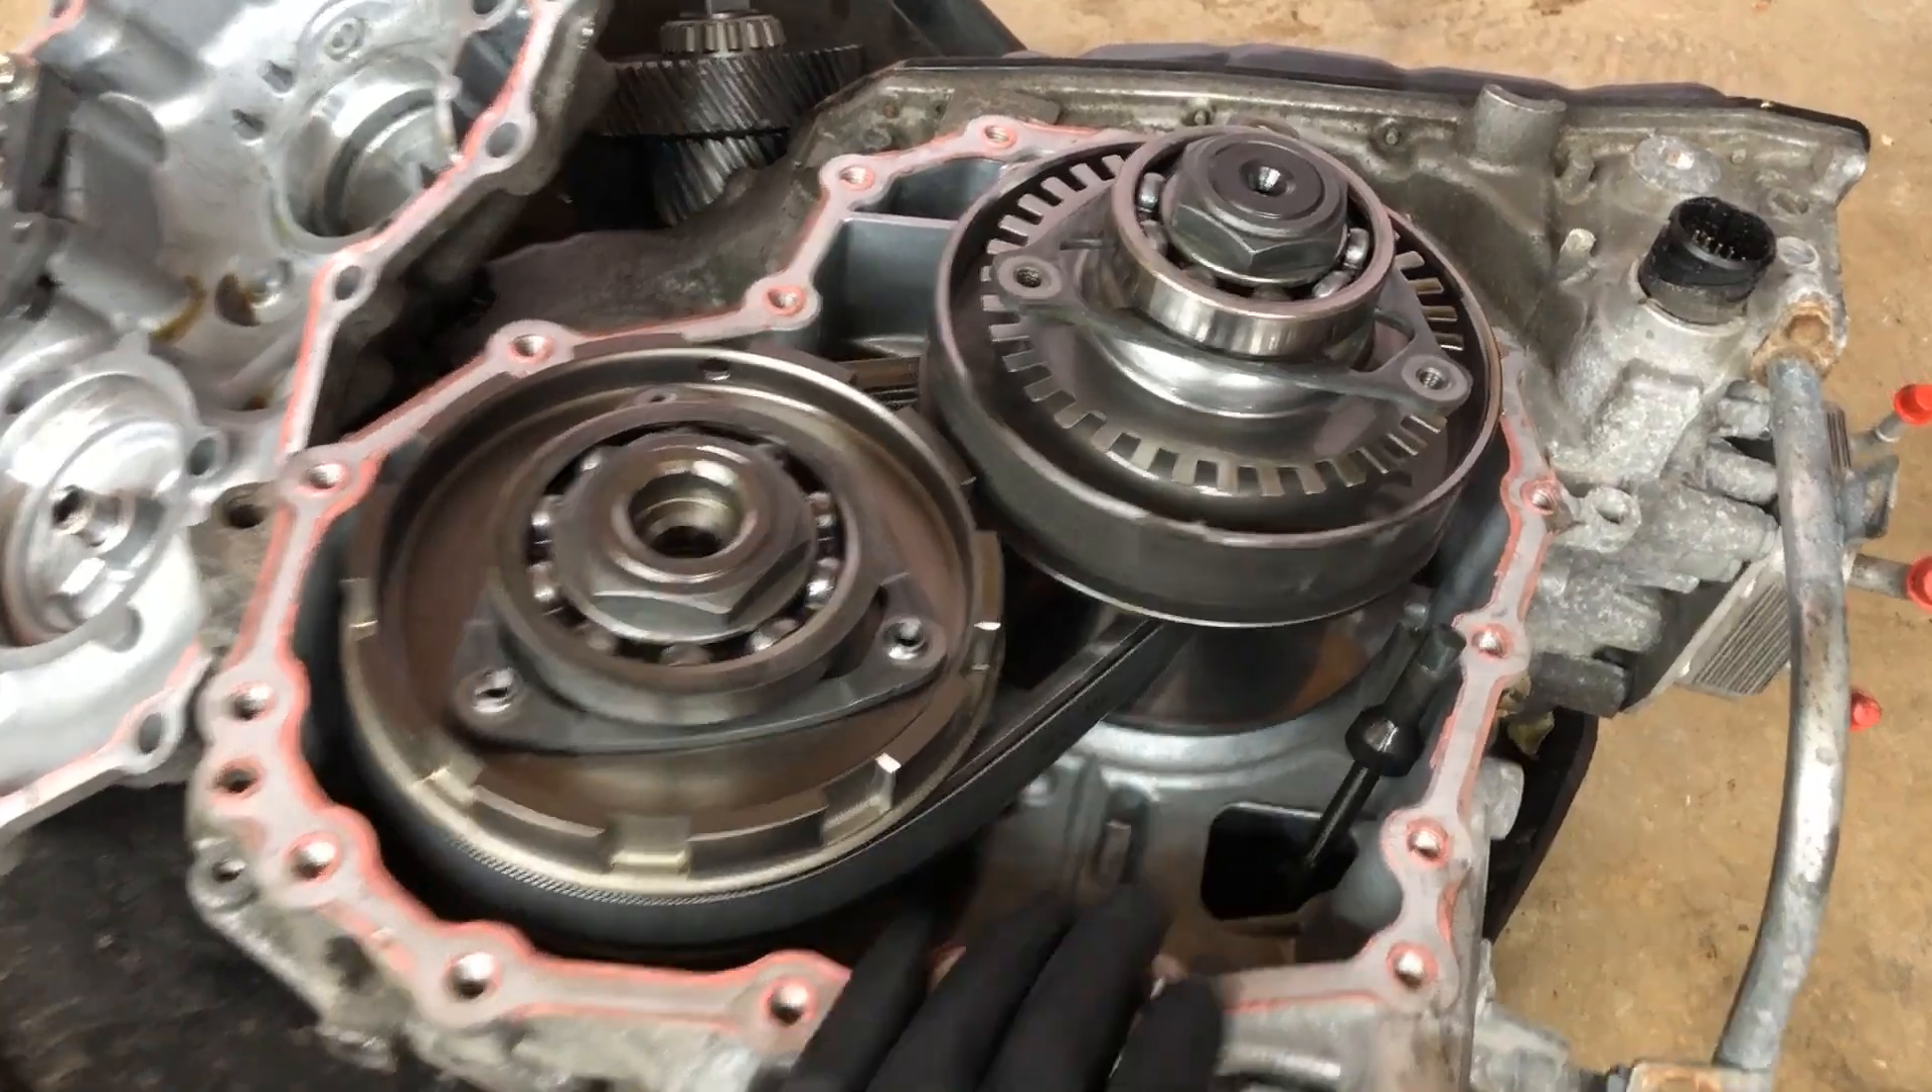All right, so I got the other backside of the case half off here.